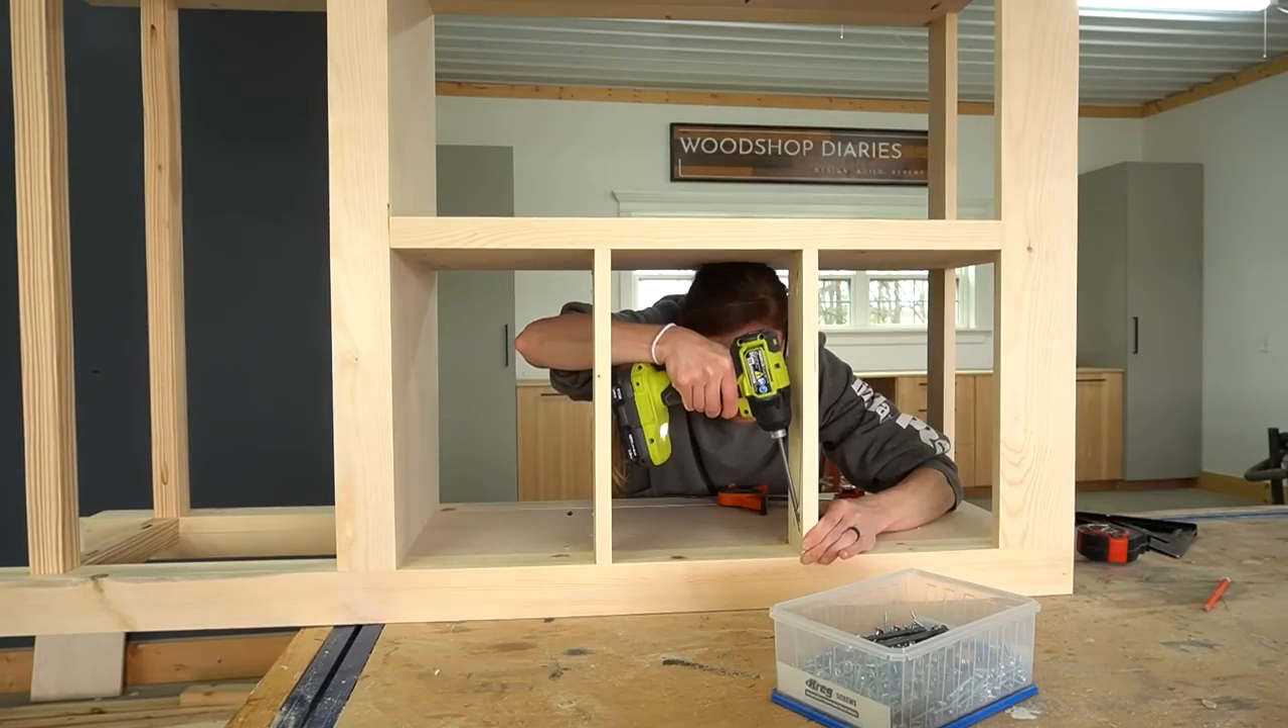I added the drawer dividers to evenly space out the right side of the cabinet into three equally spaced openings.